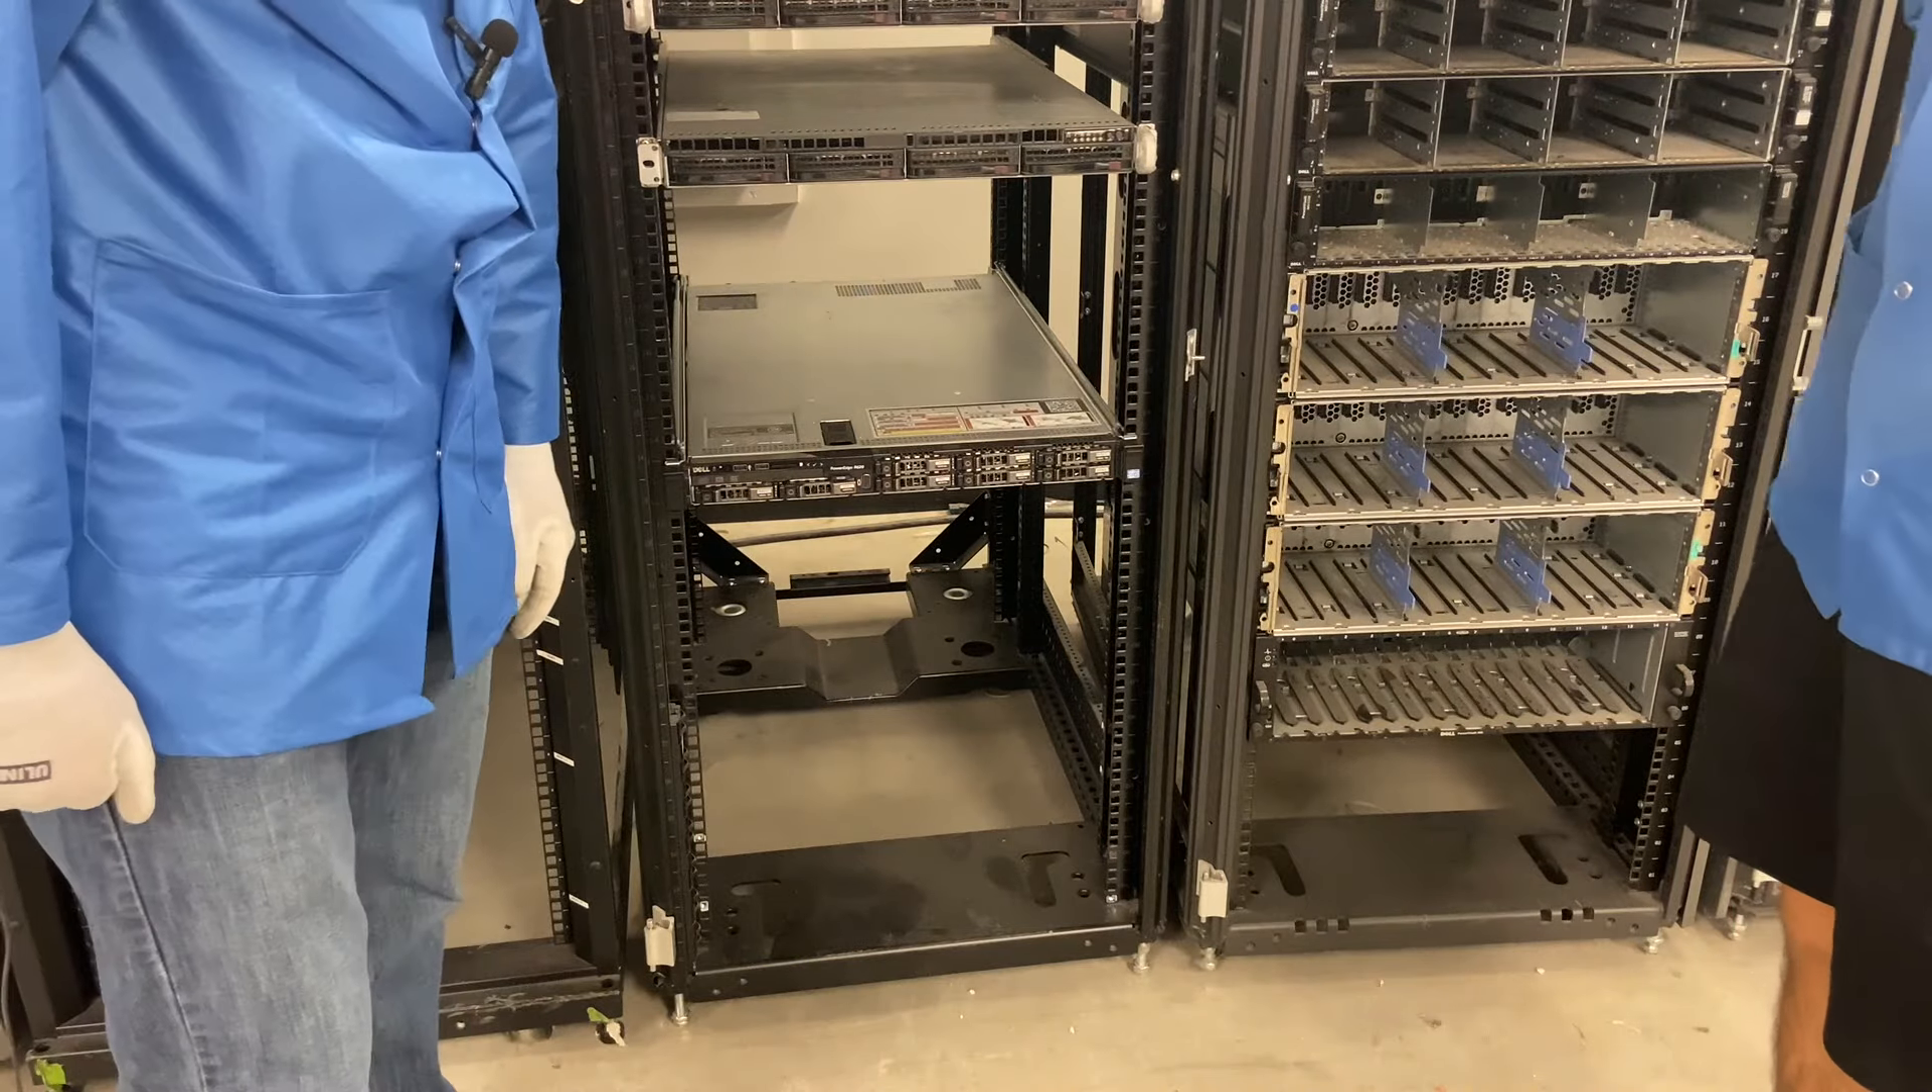We've officially racked our R620 server.